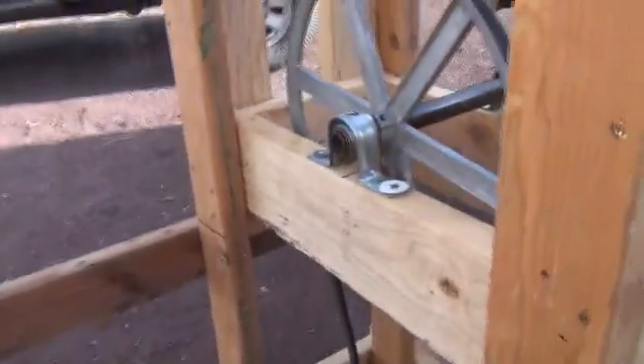We don't have much left to do to the drivetrain other than to box it all in and cover a portion of this with a dielectric material.